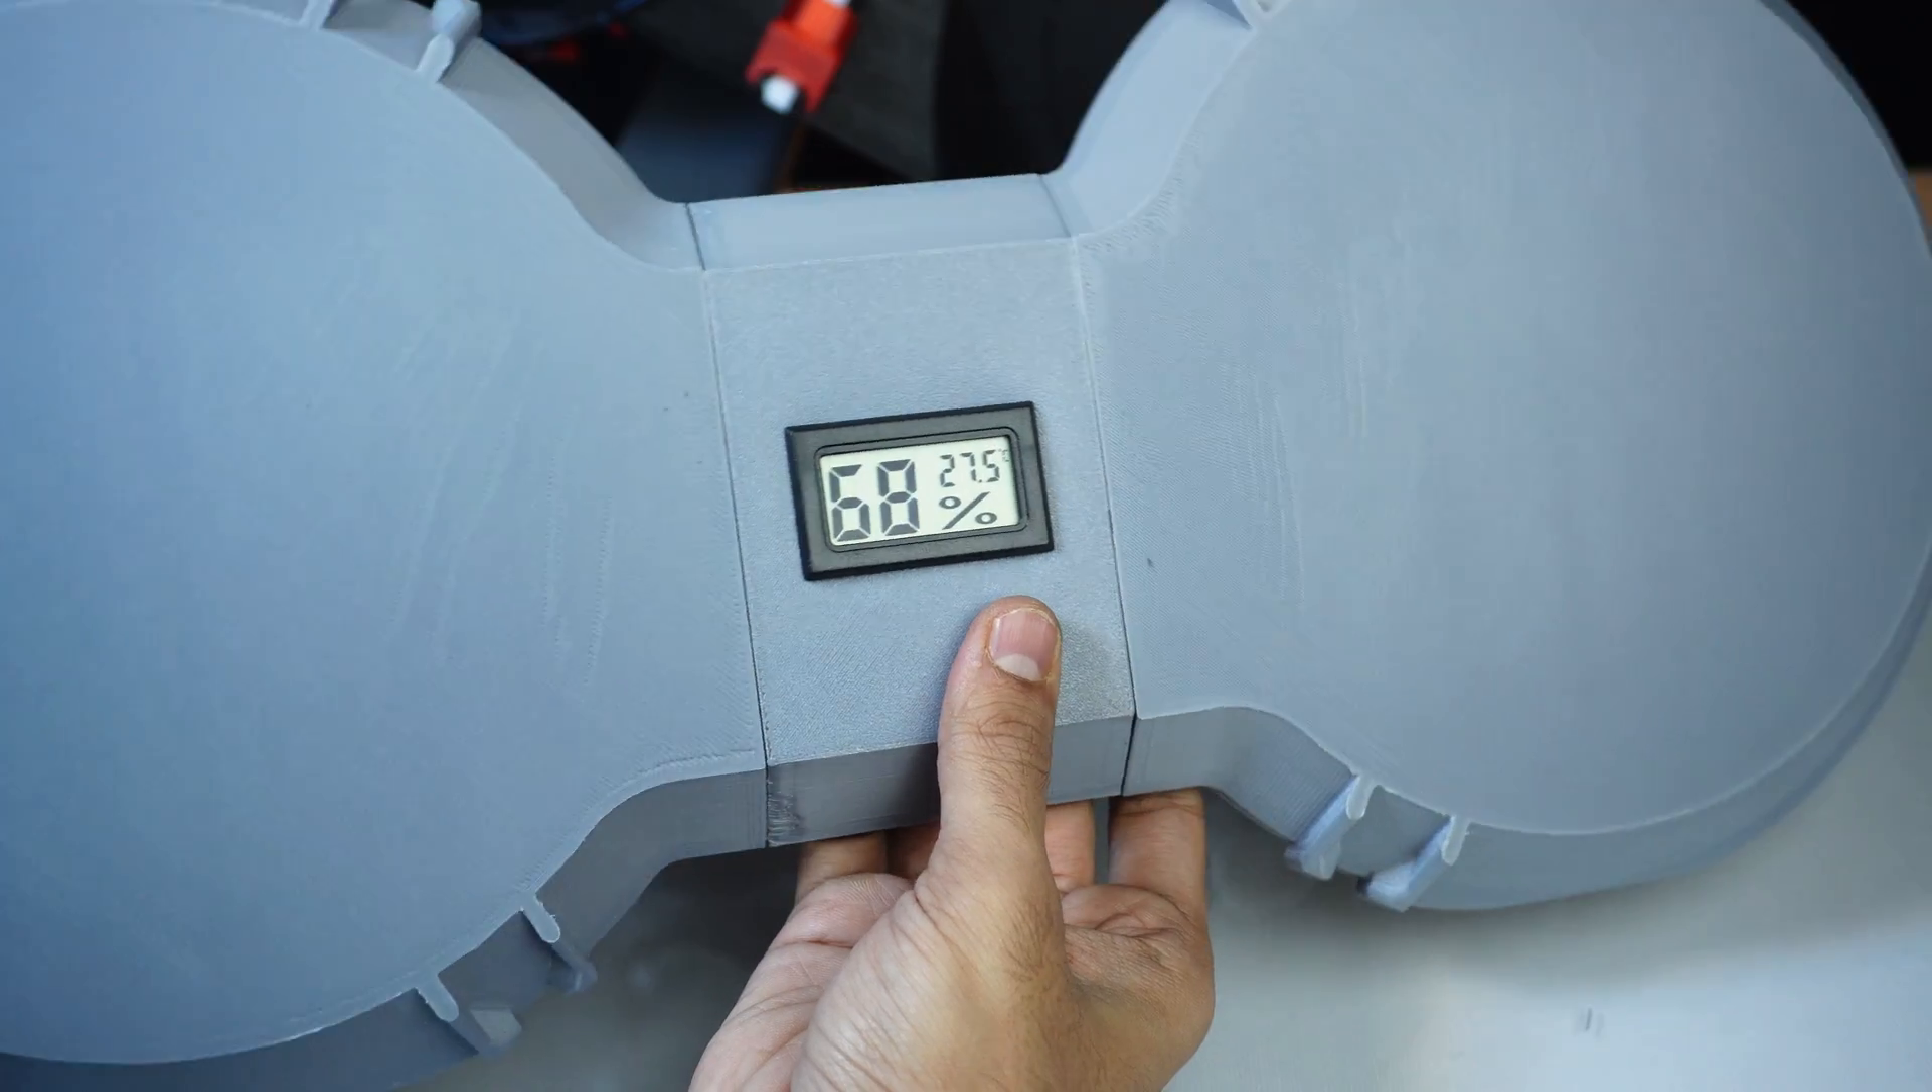The square hygrometer fits right into the slot.